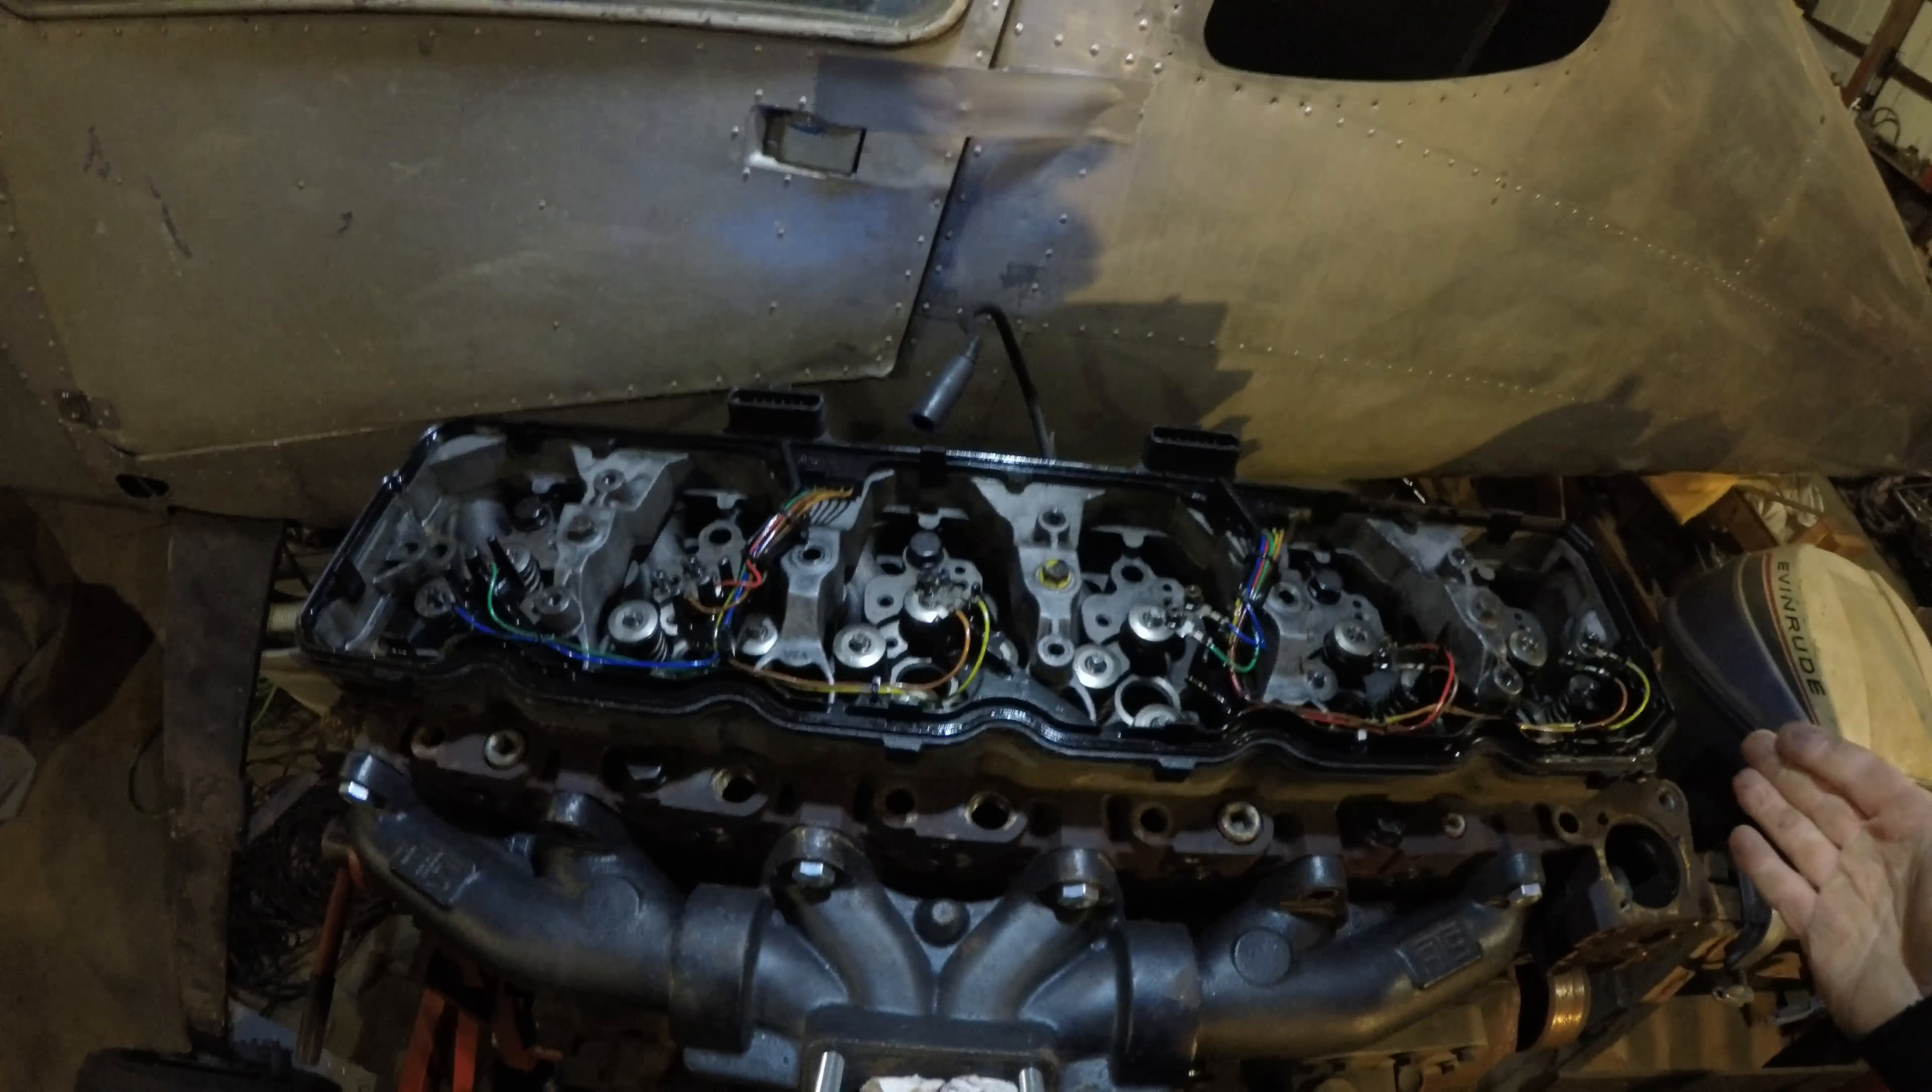All right guys now that you get the valve cover off you can see your fuel injector wiring.